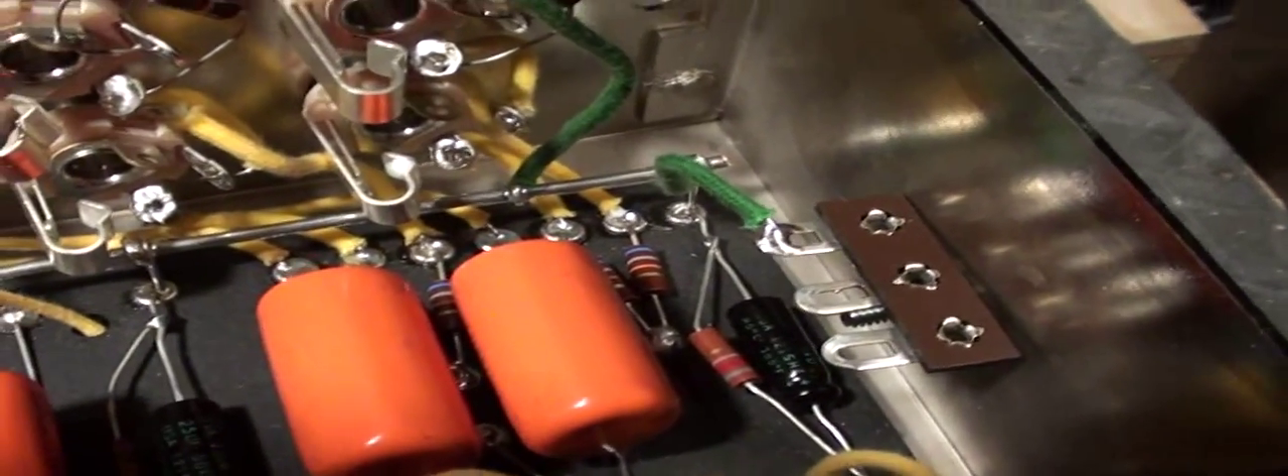I've added my grounding chassis grounding with this three lug header.